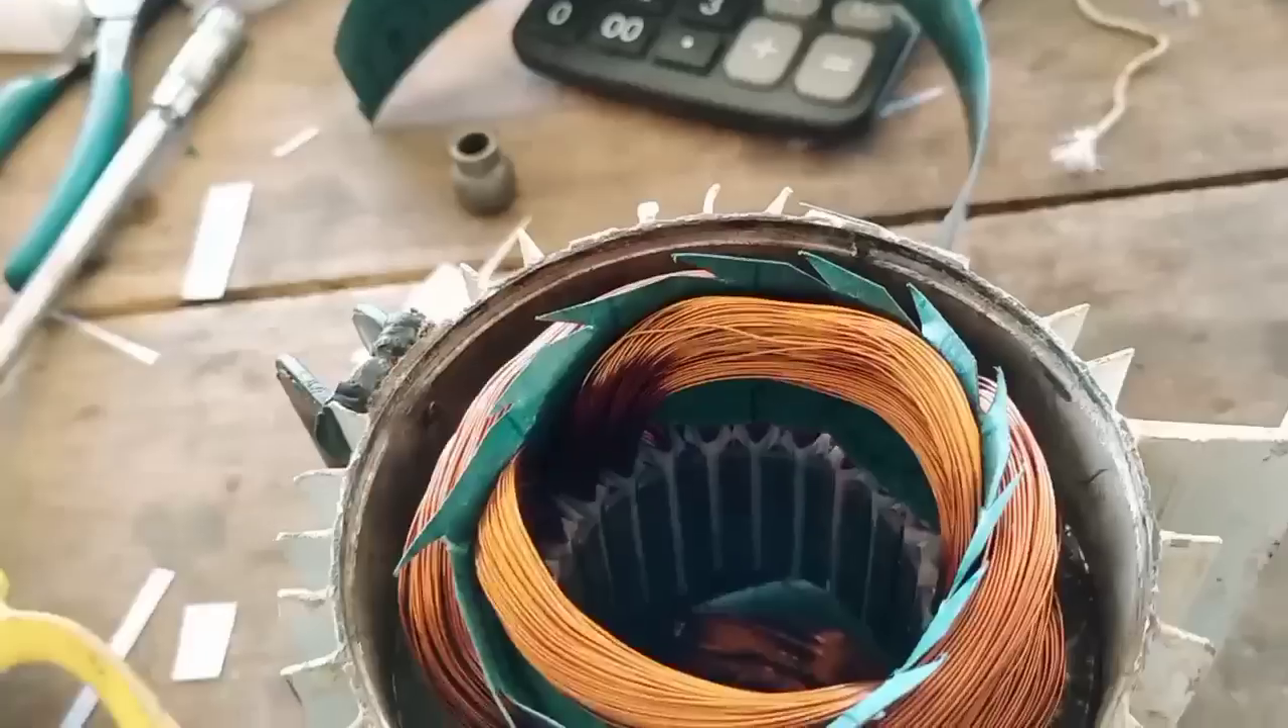یہ دوسری موٹر ہے اس میں کوئلیں سیٹ کر رکھی ہیں۔